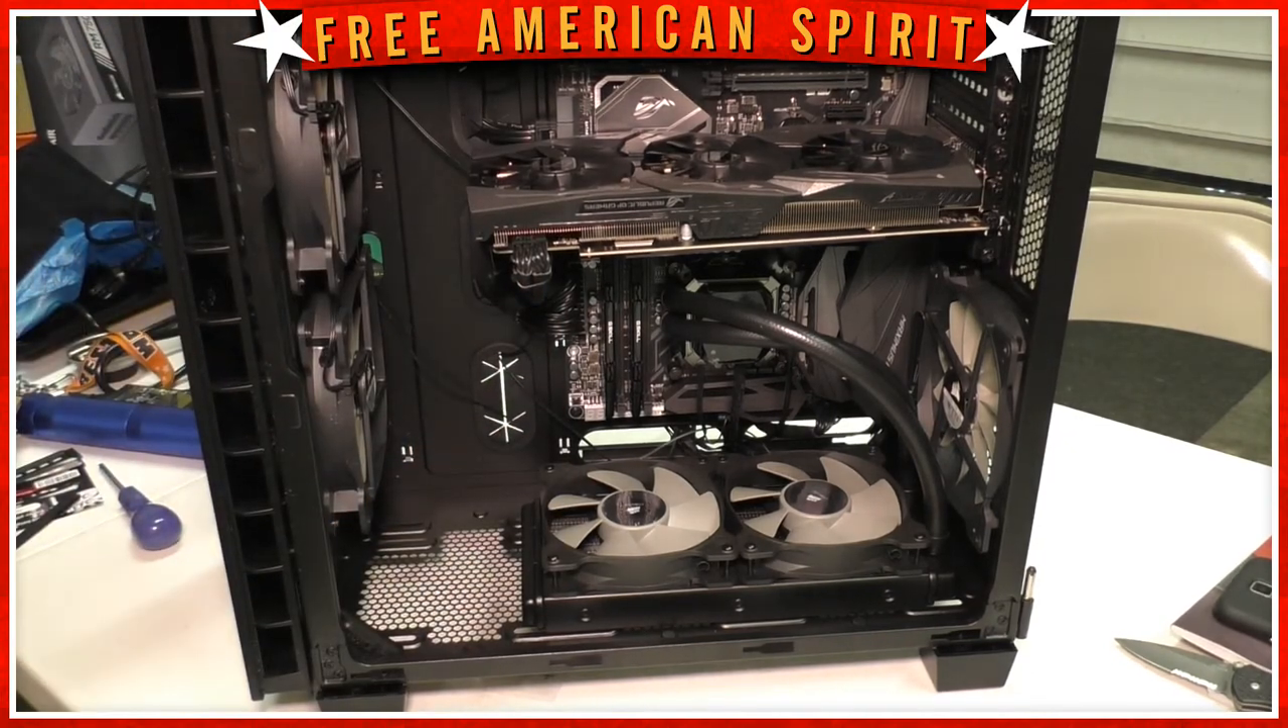Now my card is installed. I've gone through and checked the different connections.